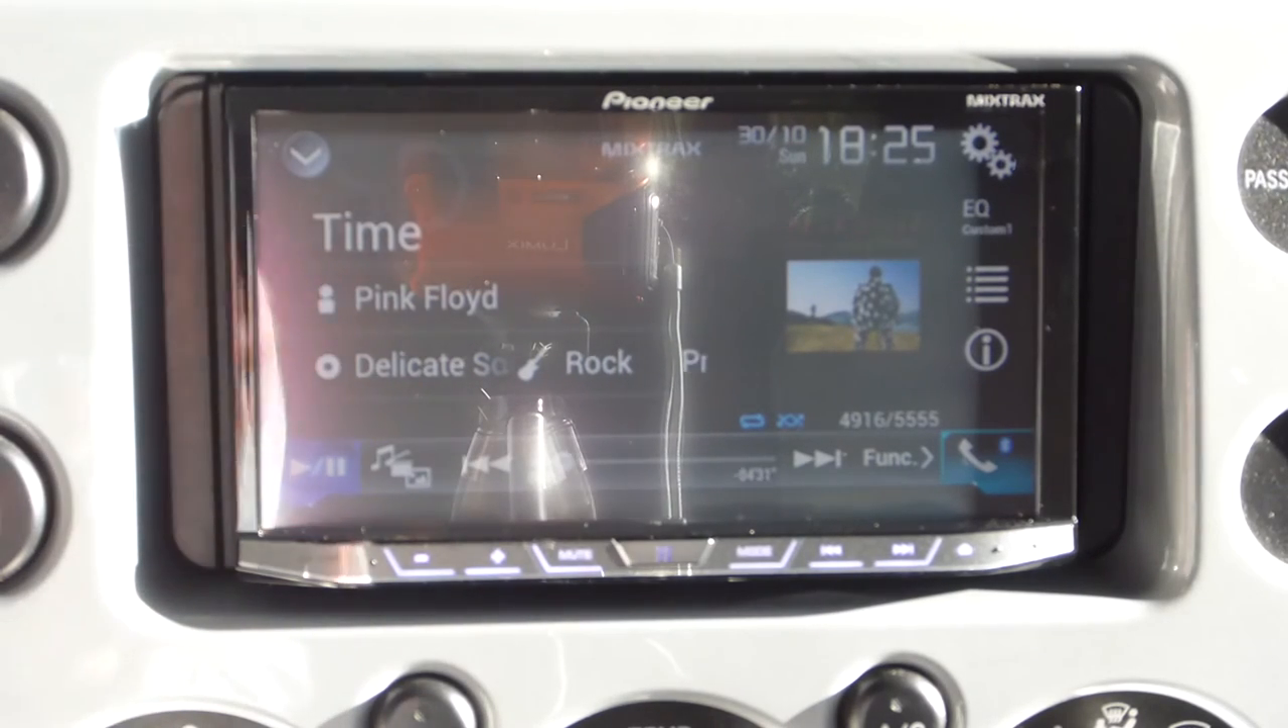Bueno La radio ya está instalada Eso es lo que quería mostrarles.